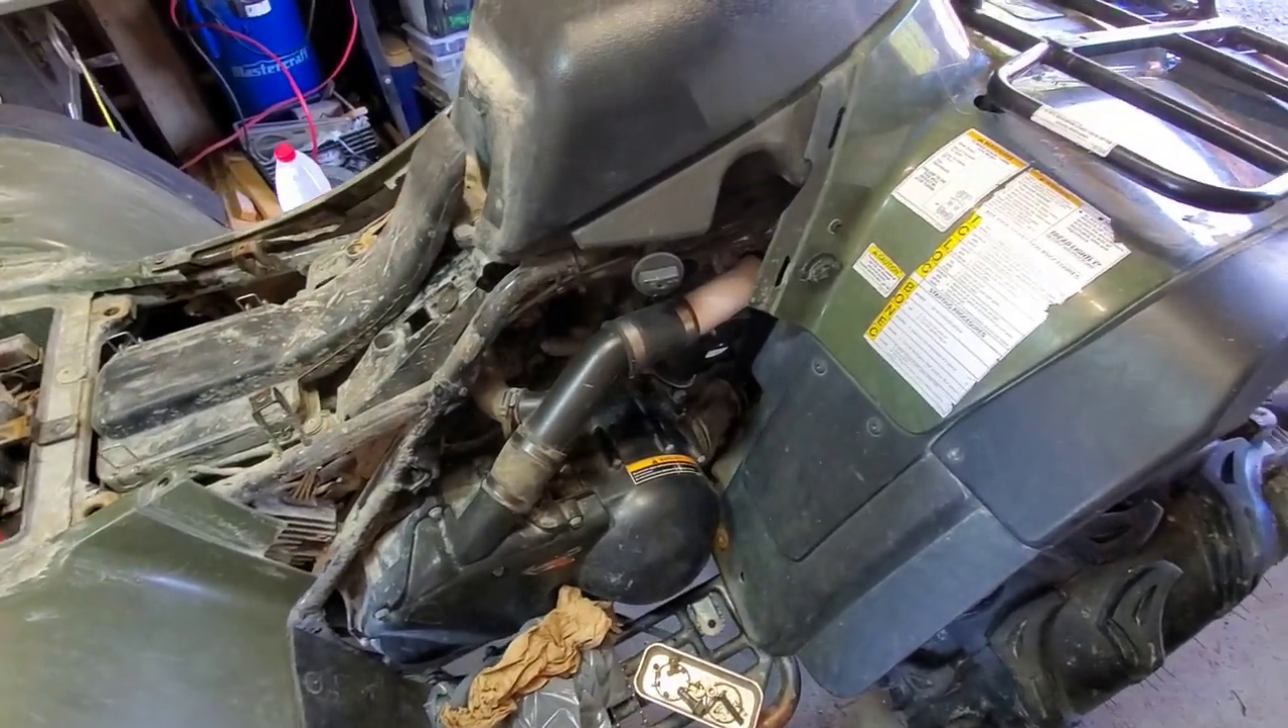We didn't put the bike completely back together yet.